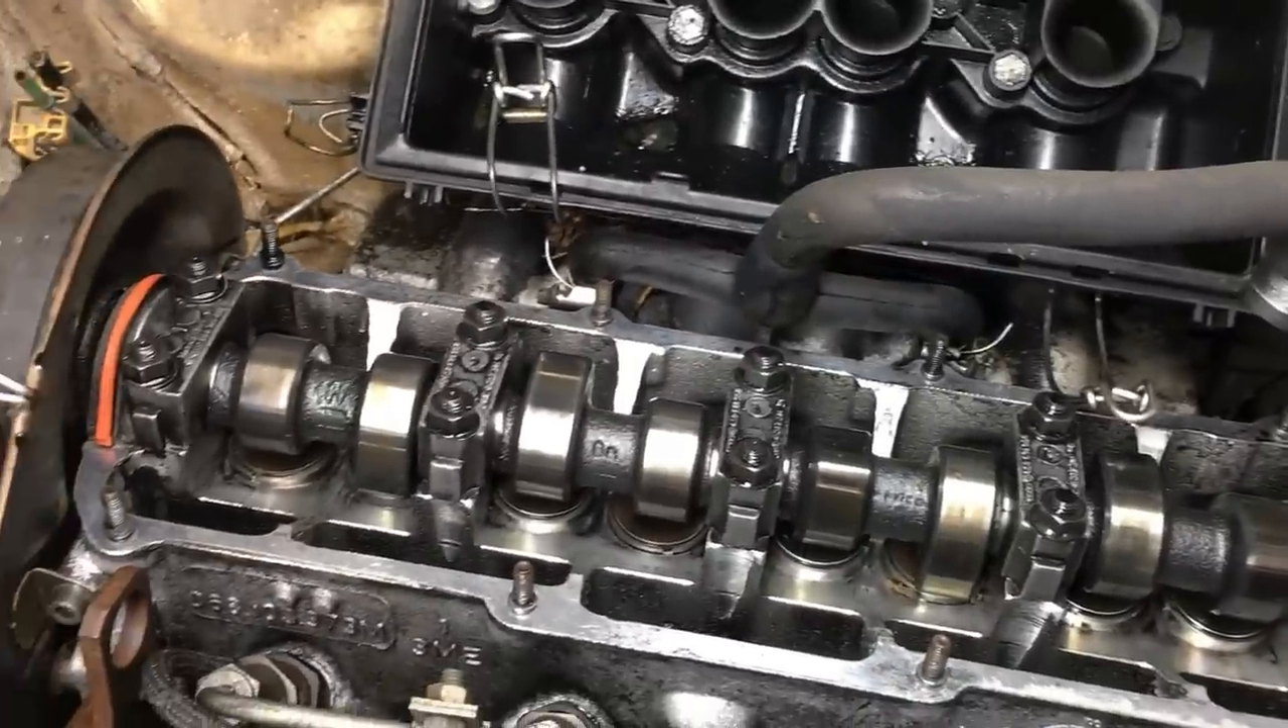Fast forward a bit, and we have the cam cover off.